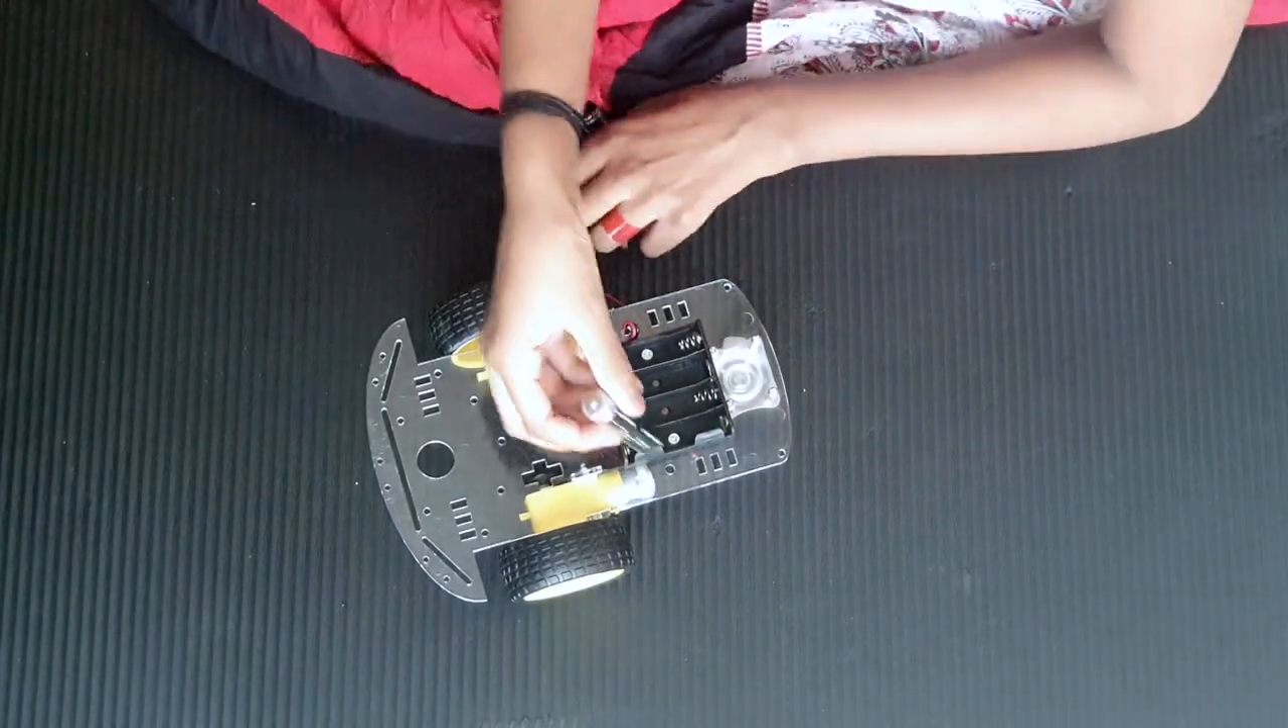Now what we have left to do is put the batteries and connect the wires.